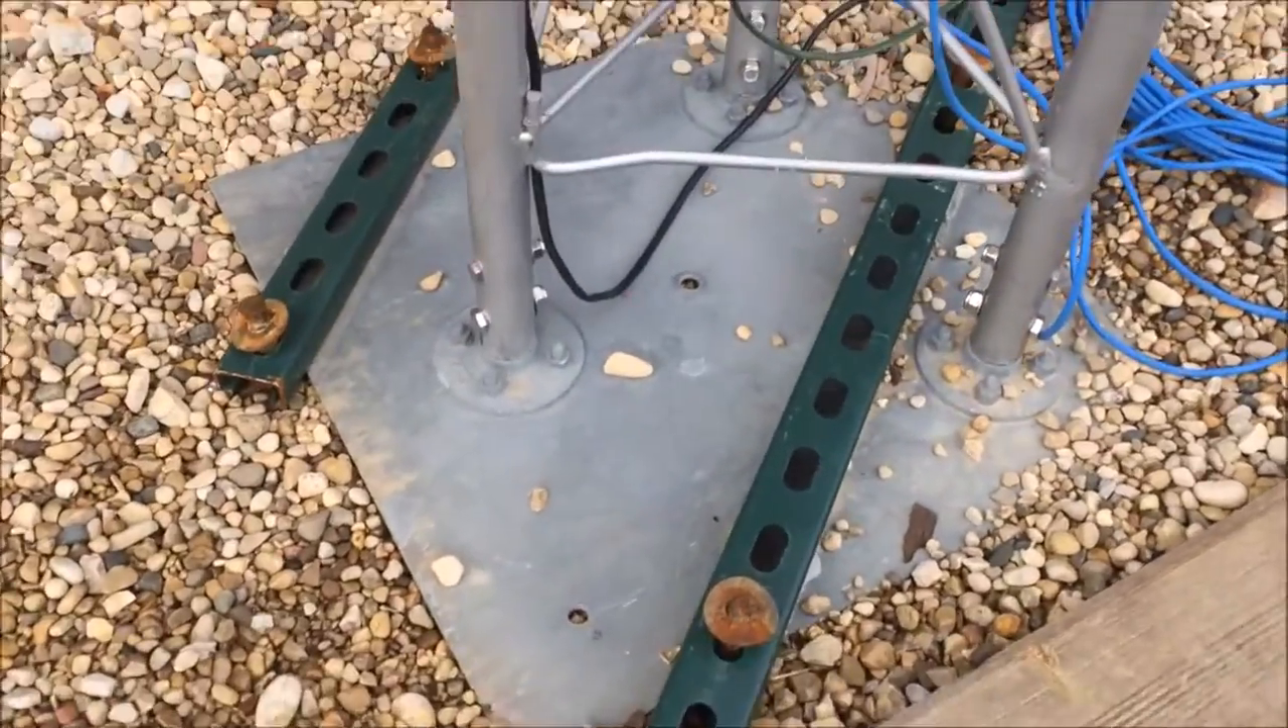That's a steel plate I made with some stubs sticking up. And the base of the tower is bolted to the stubs for now.